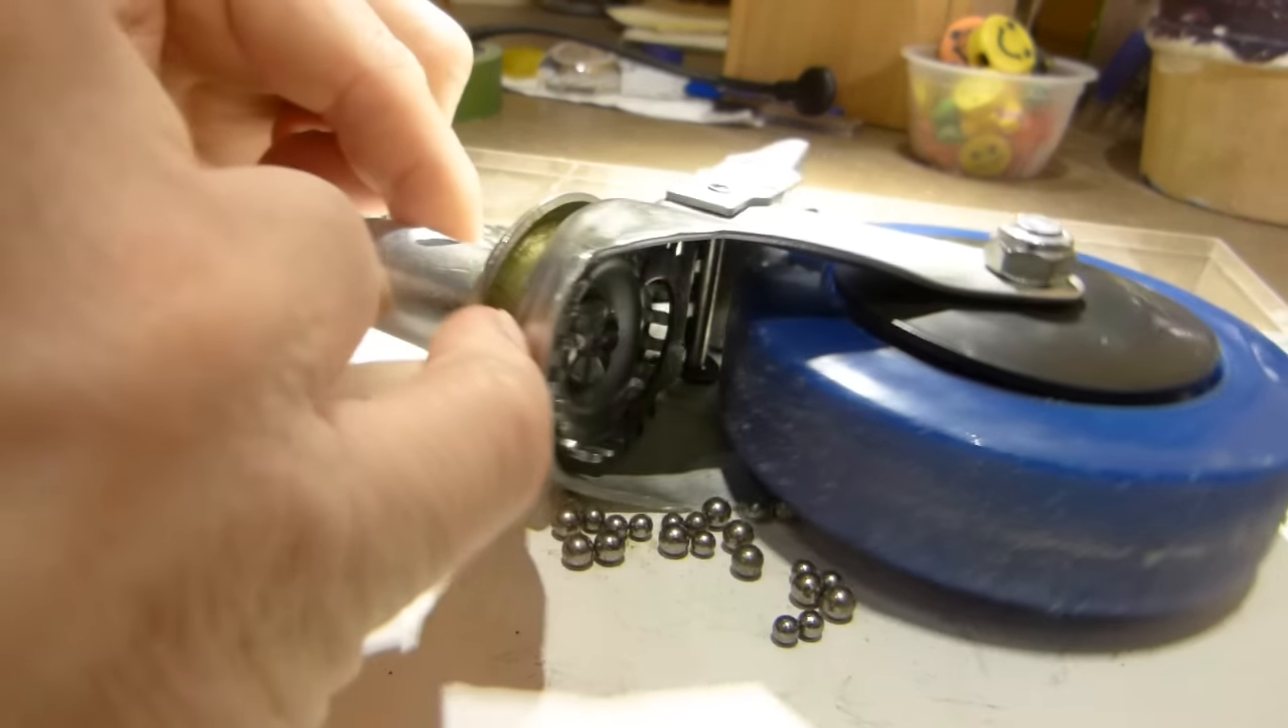As you can see, I have lost all of the marbles, these bearing balls, from the caster.